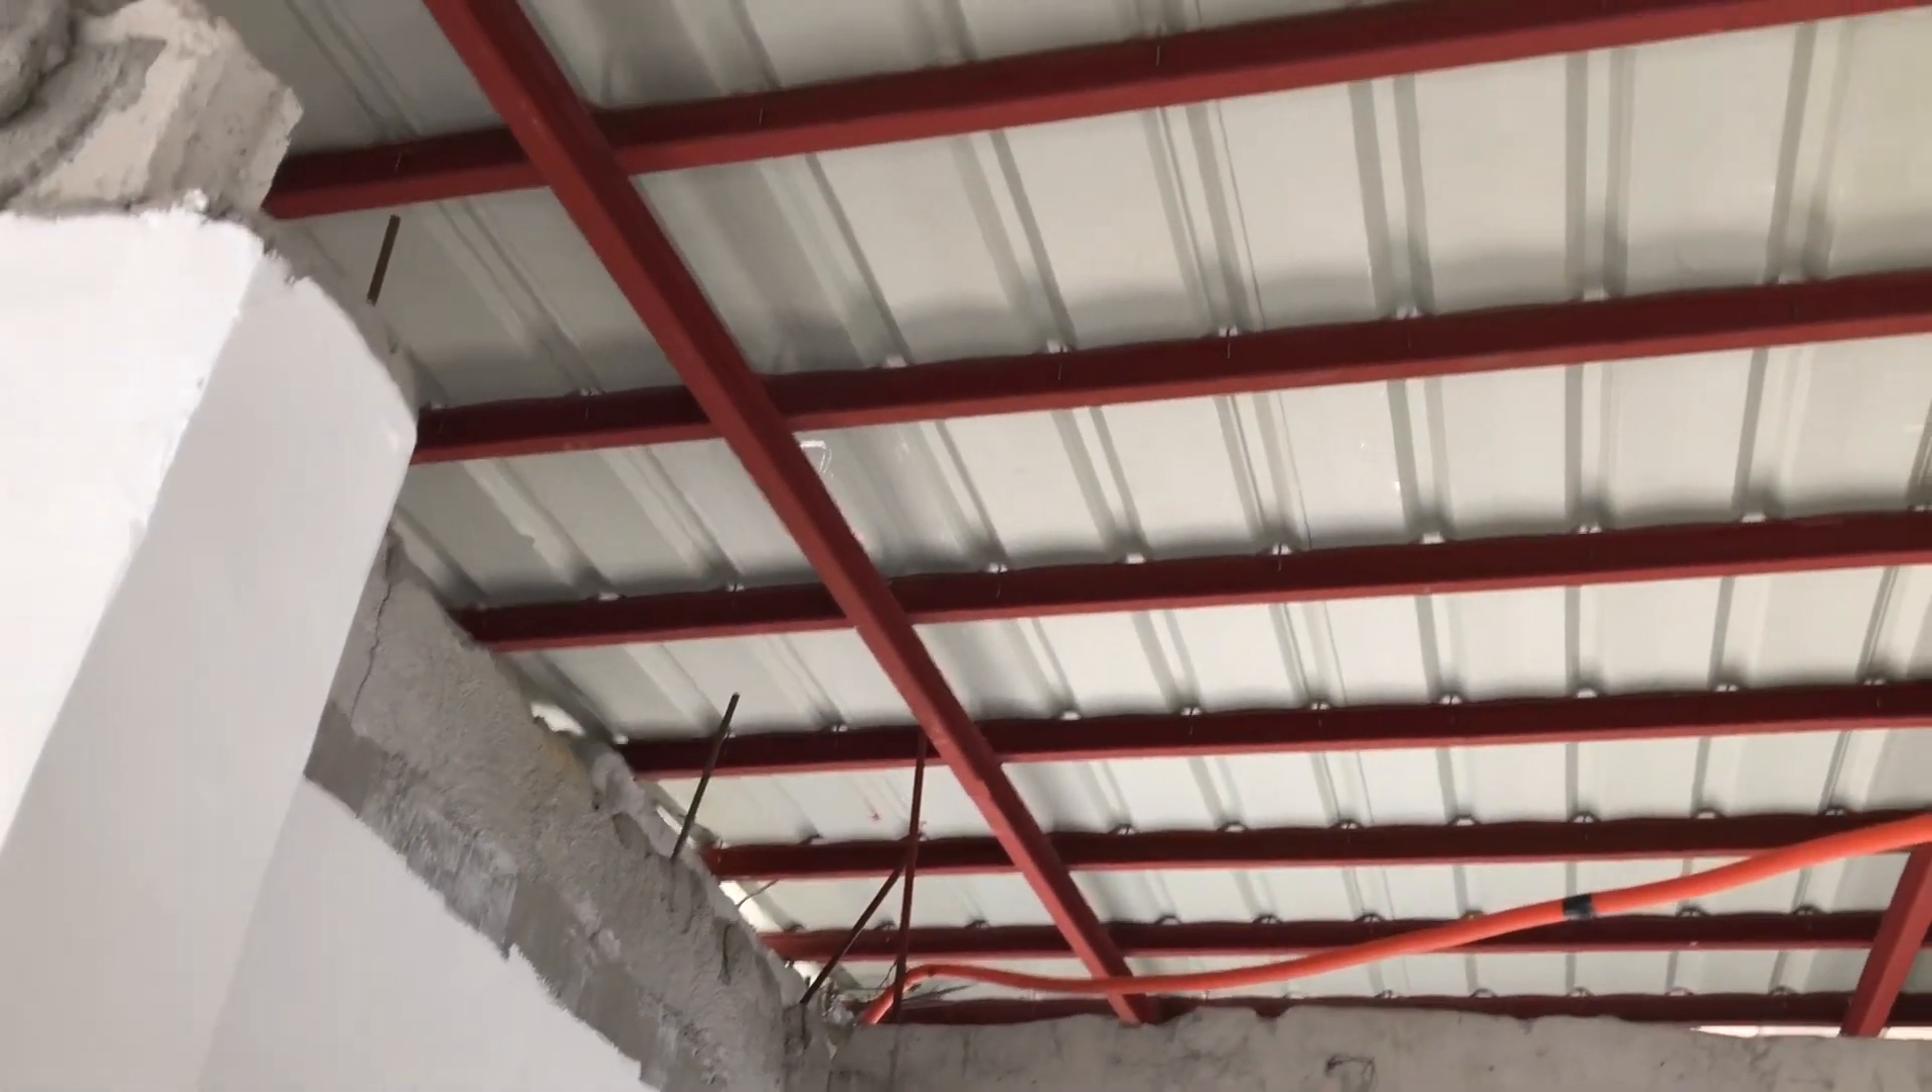Pero, ito nakakabit na yung pinakabubong.